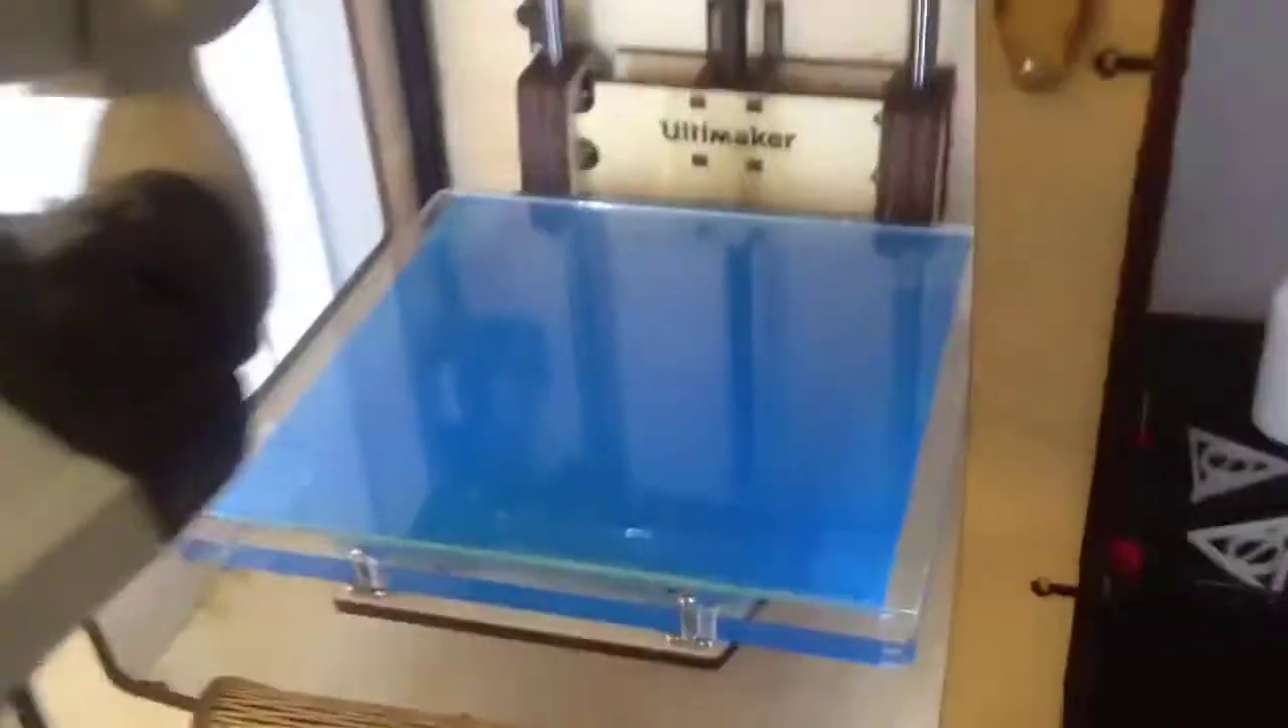Now I'm going to put it on the bed. Now the glass sheet is on the Ultimaker.